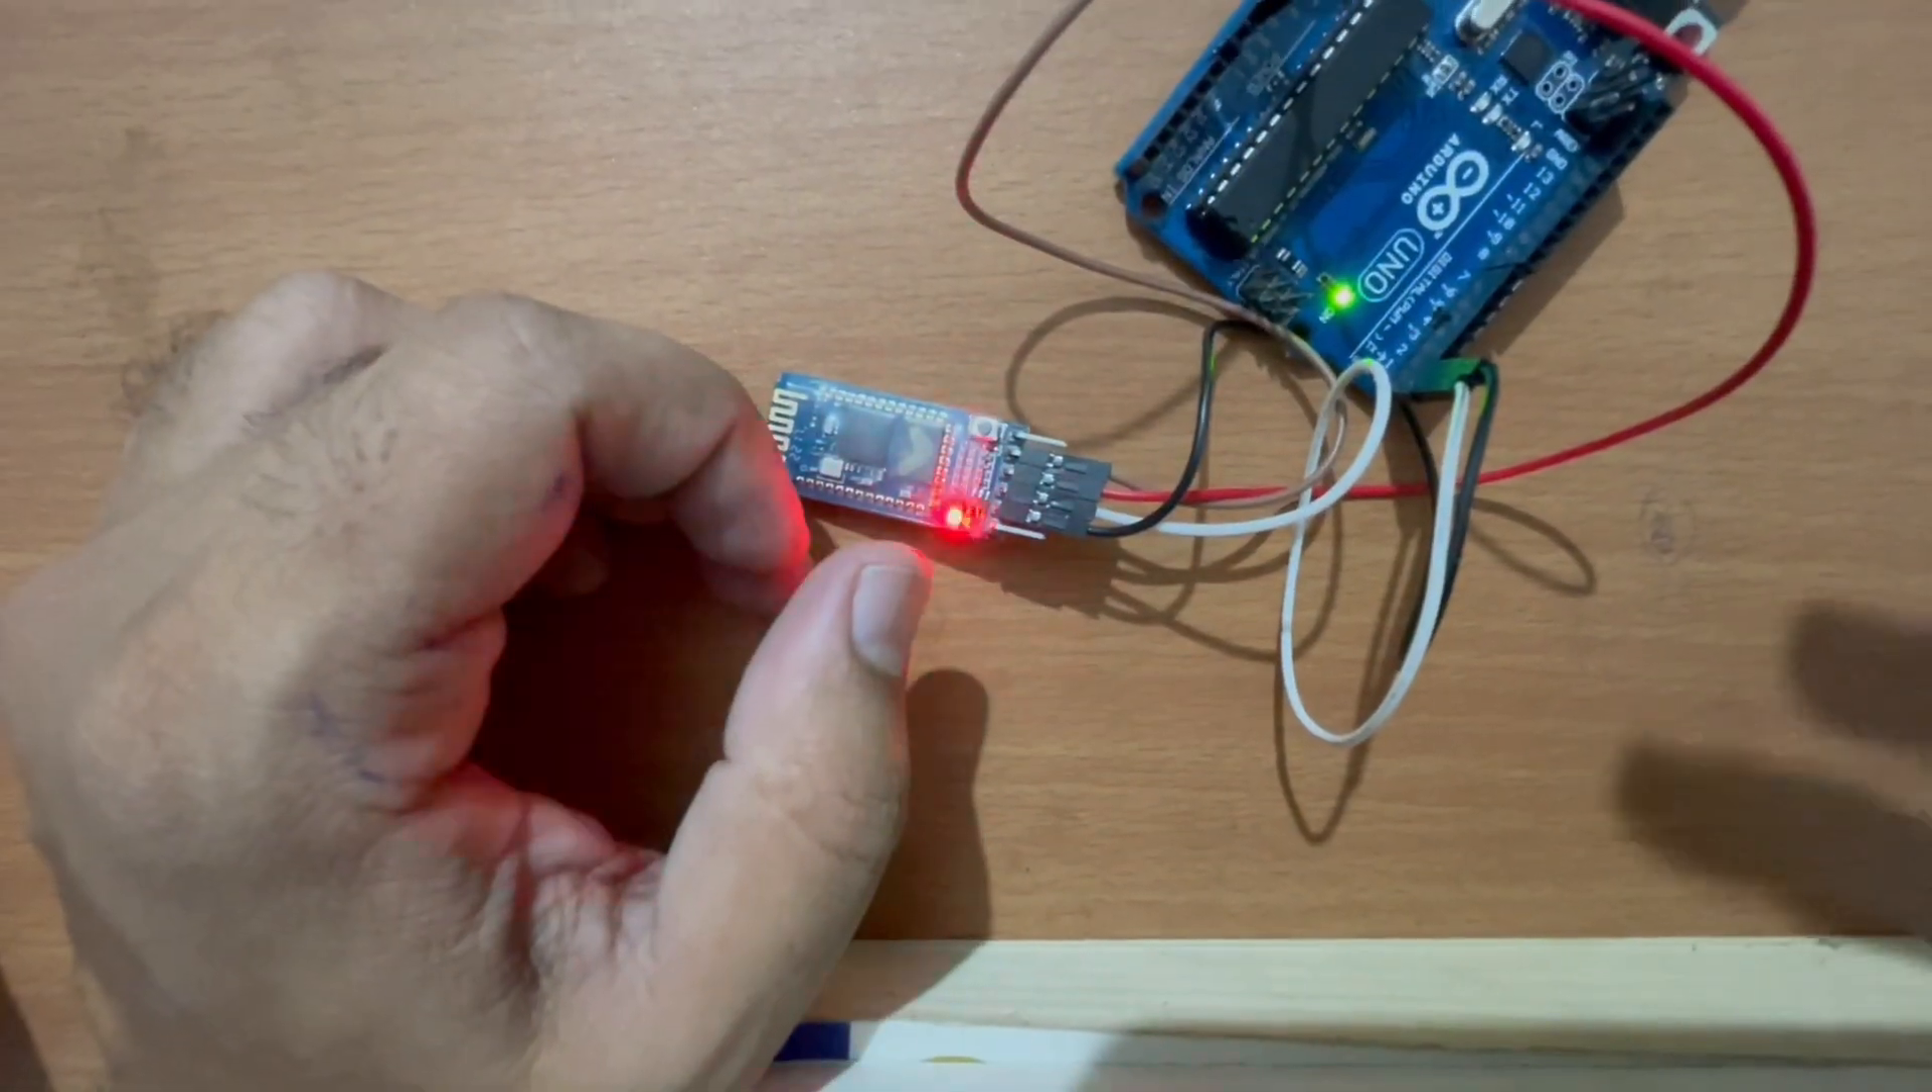Okay and as you can see the bluetooth module is connected.